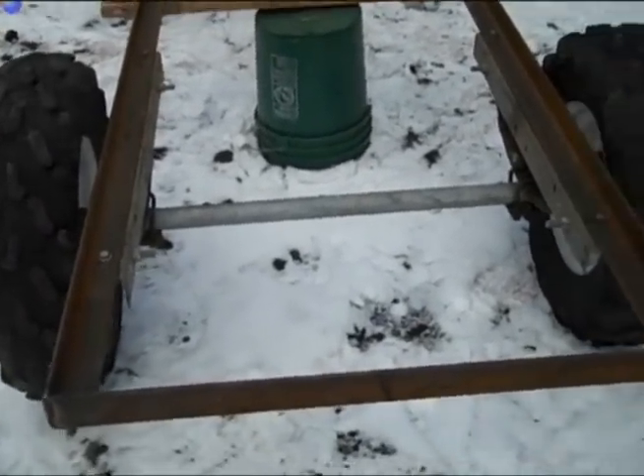Working on this little trailer I got the axle done and I got this basic frame built right here.